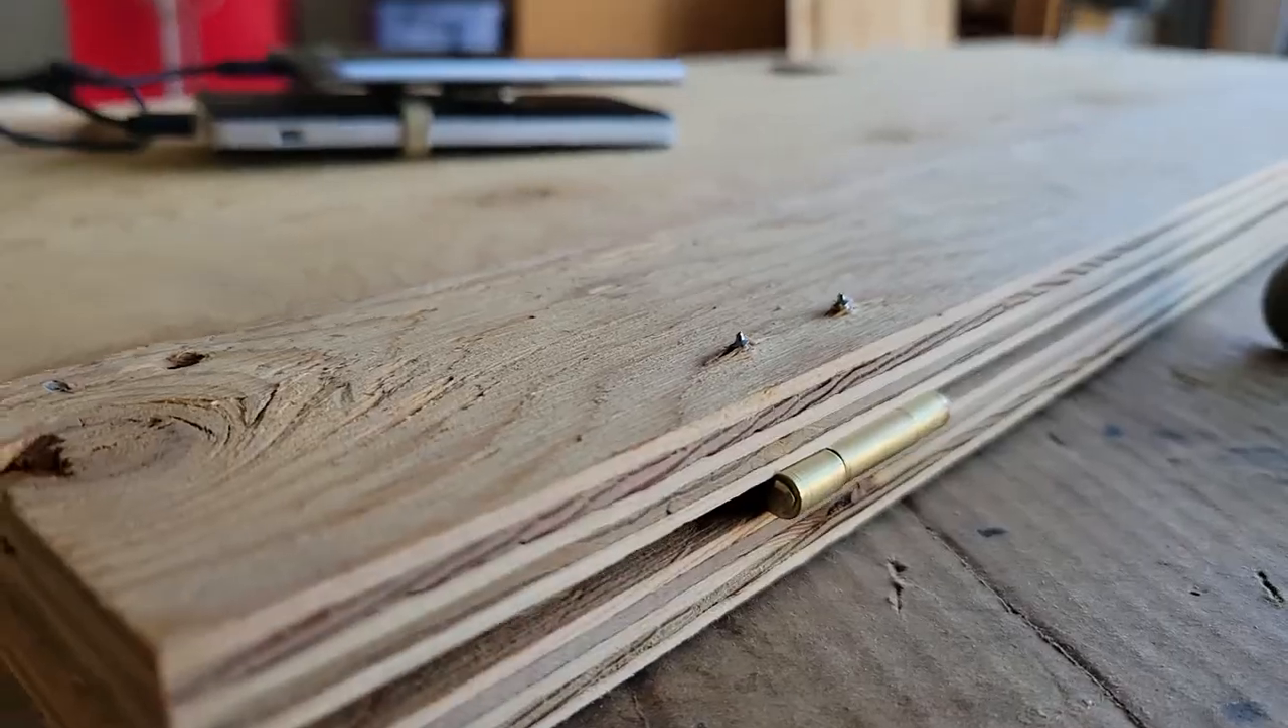Here's what I was talking about about those screws sticking out of that wood just a little. There you can see them right there.